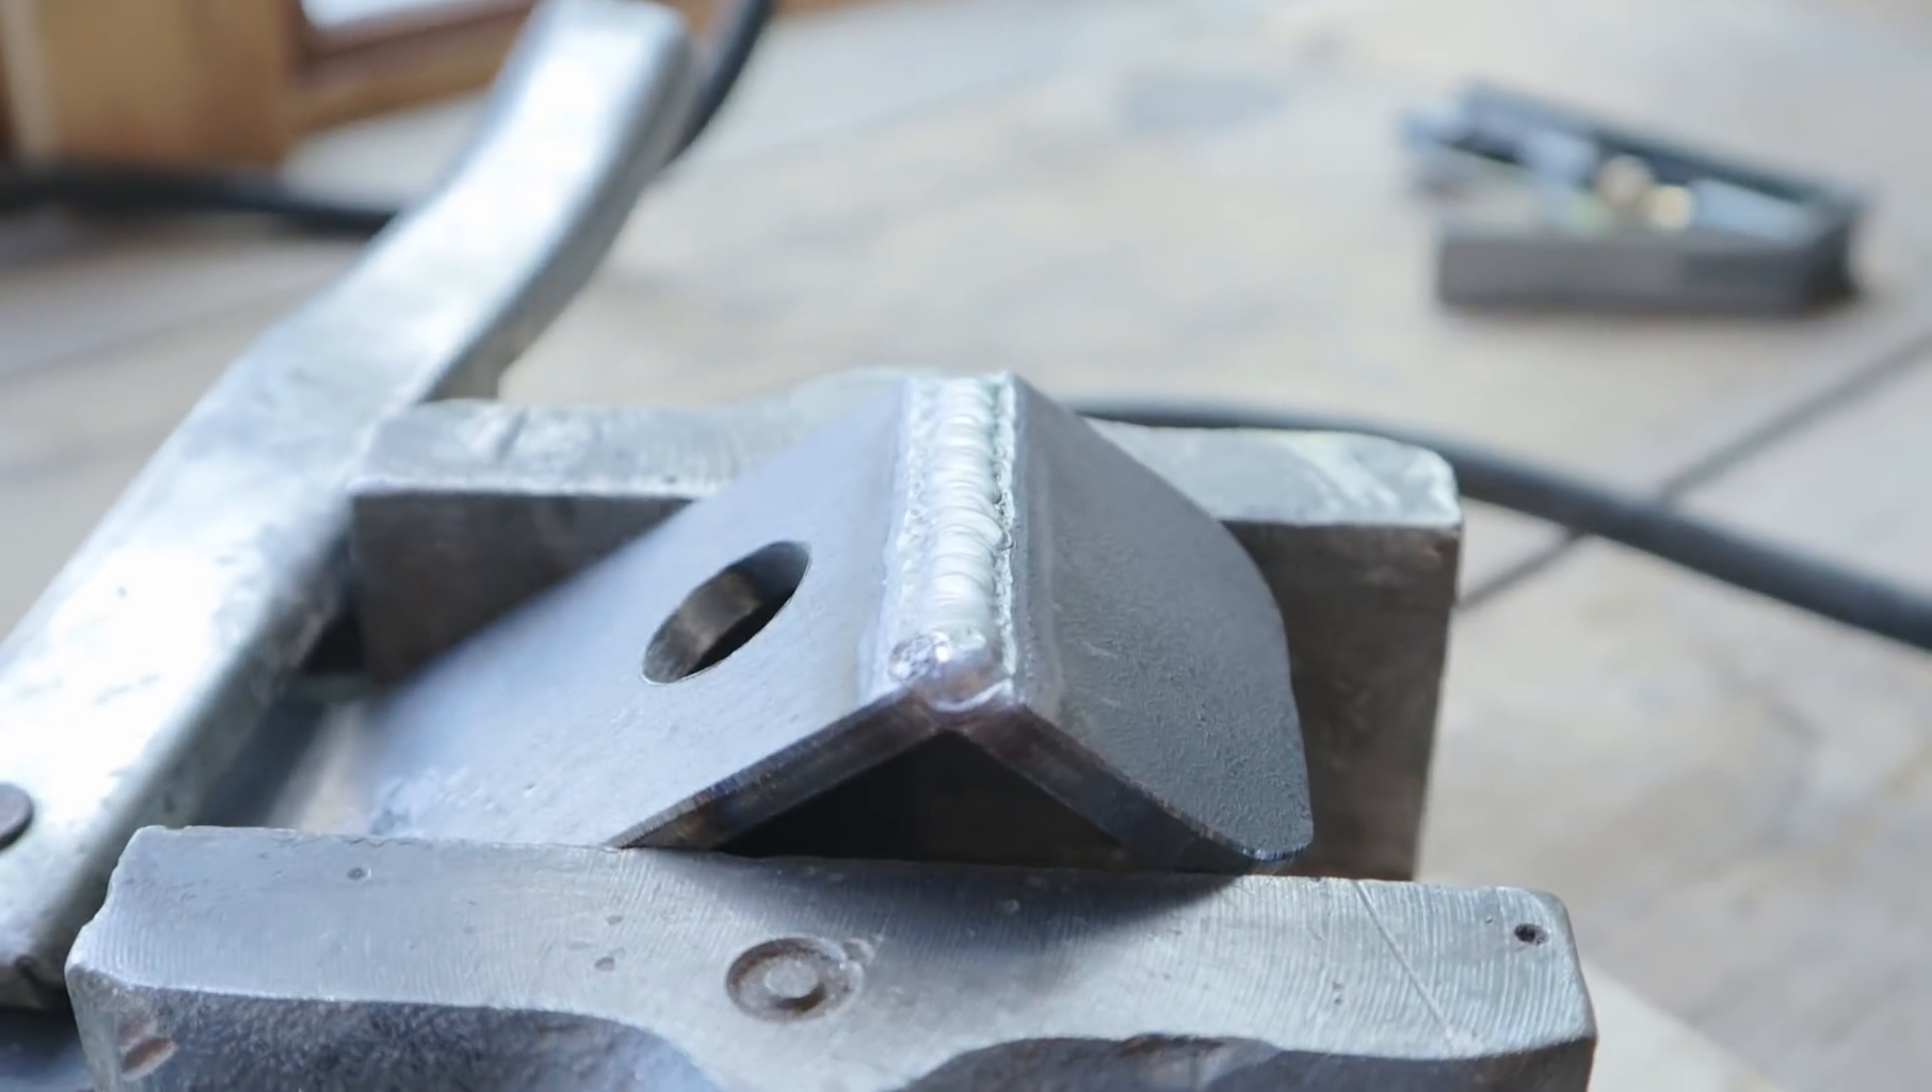And then what we're going to do is we're going to backfill in with the TIG welder and lock the angles into place. All right, so we just finished up the welds.